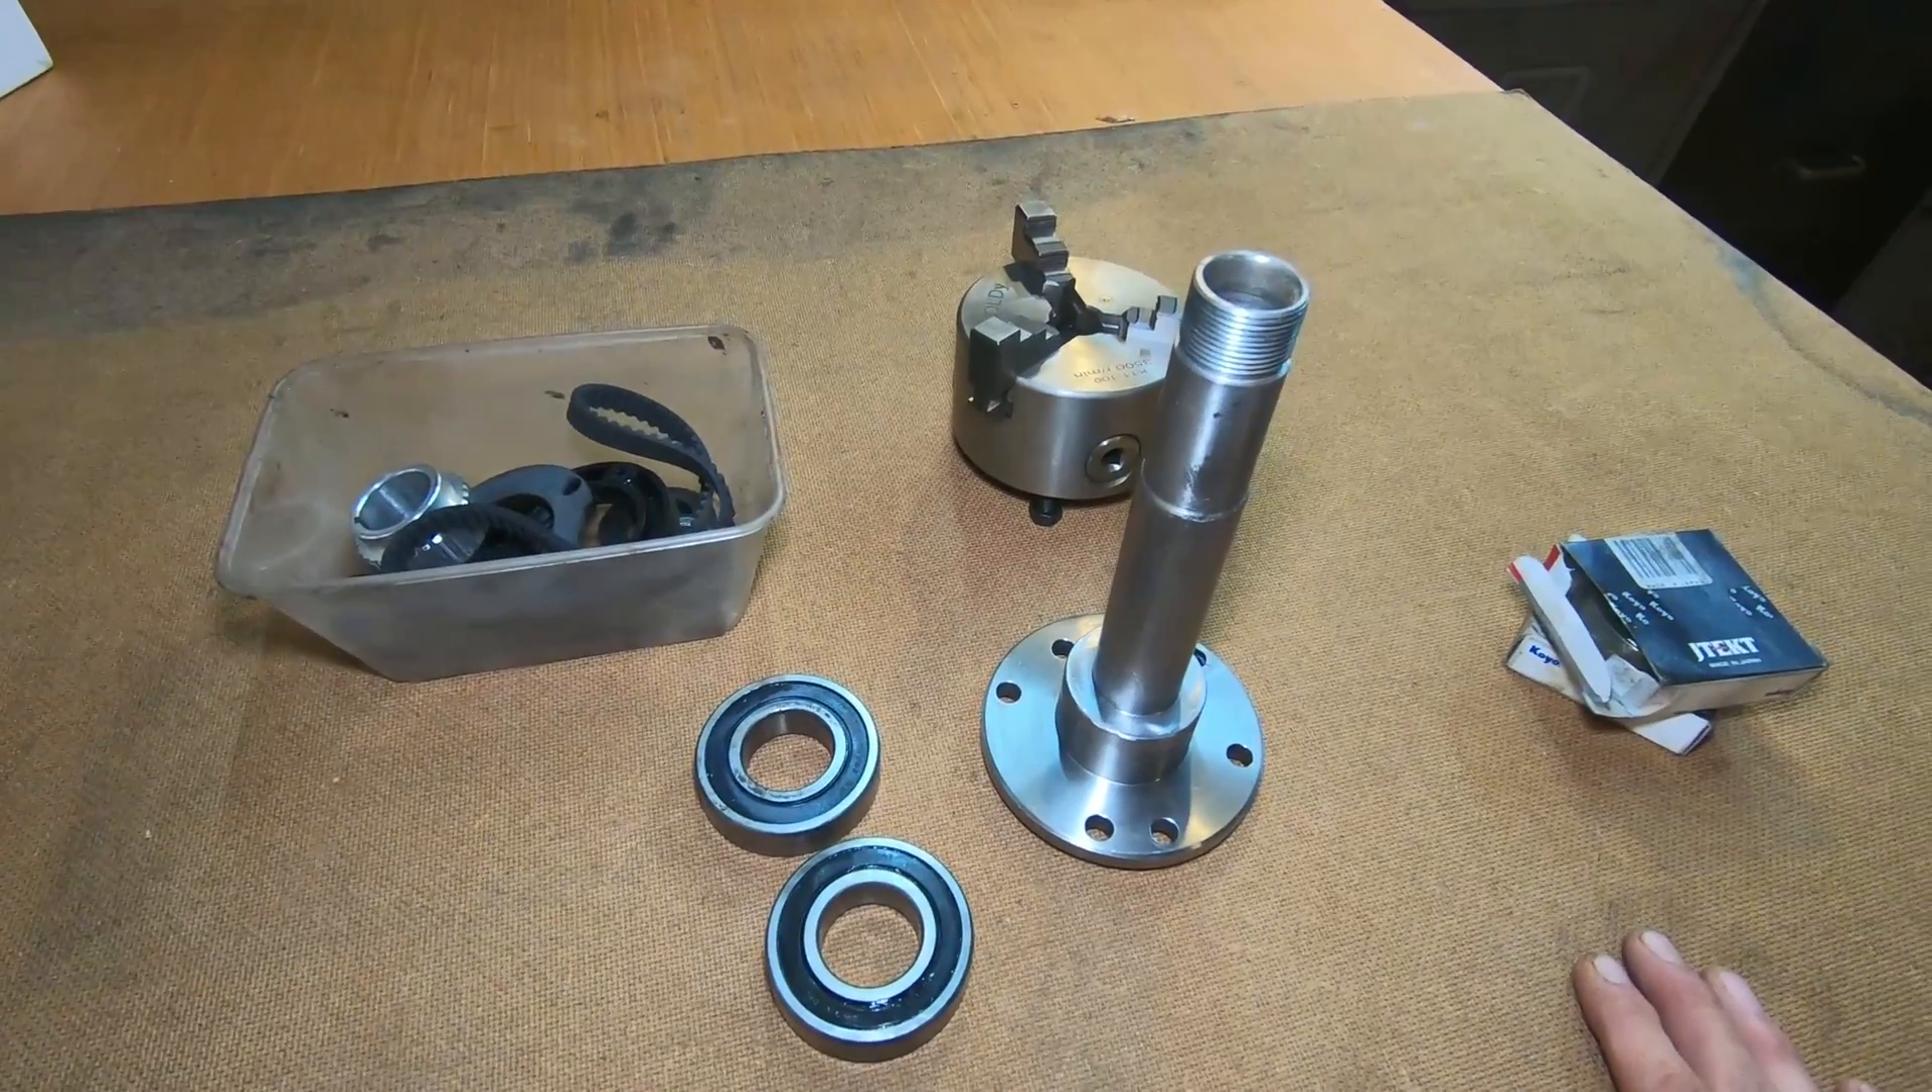The old bearings have taken off the spindle.